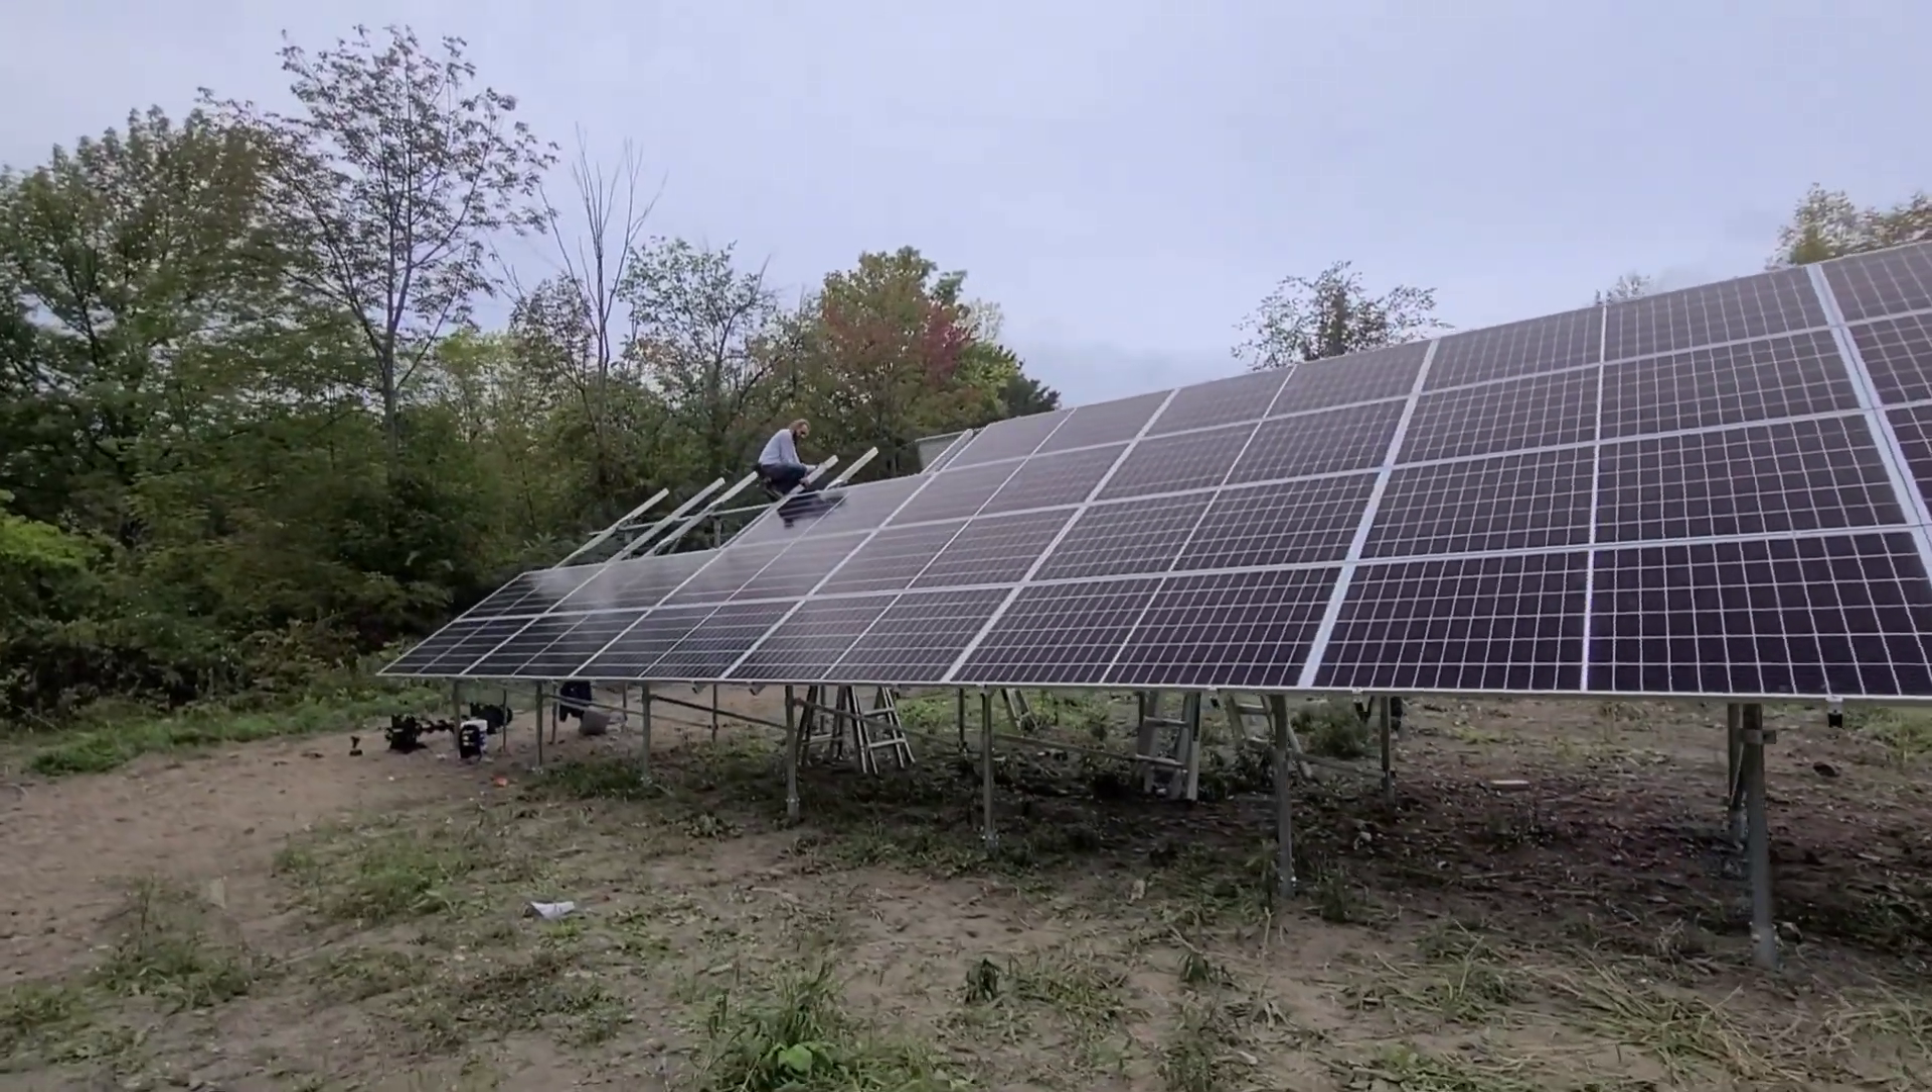So we're just finishing paneling this array here.